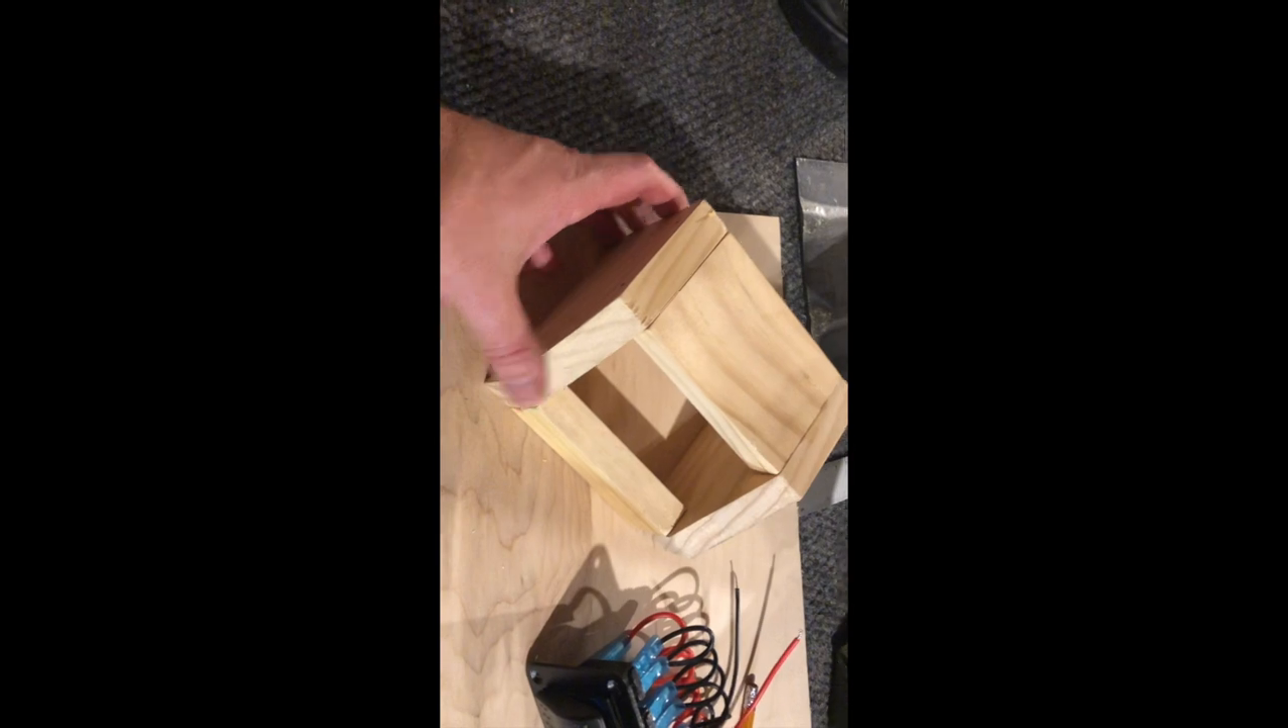All right we got these four pieces assembled got it glued and nailed in.